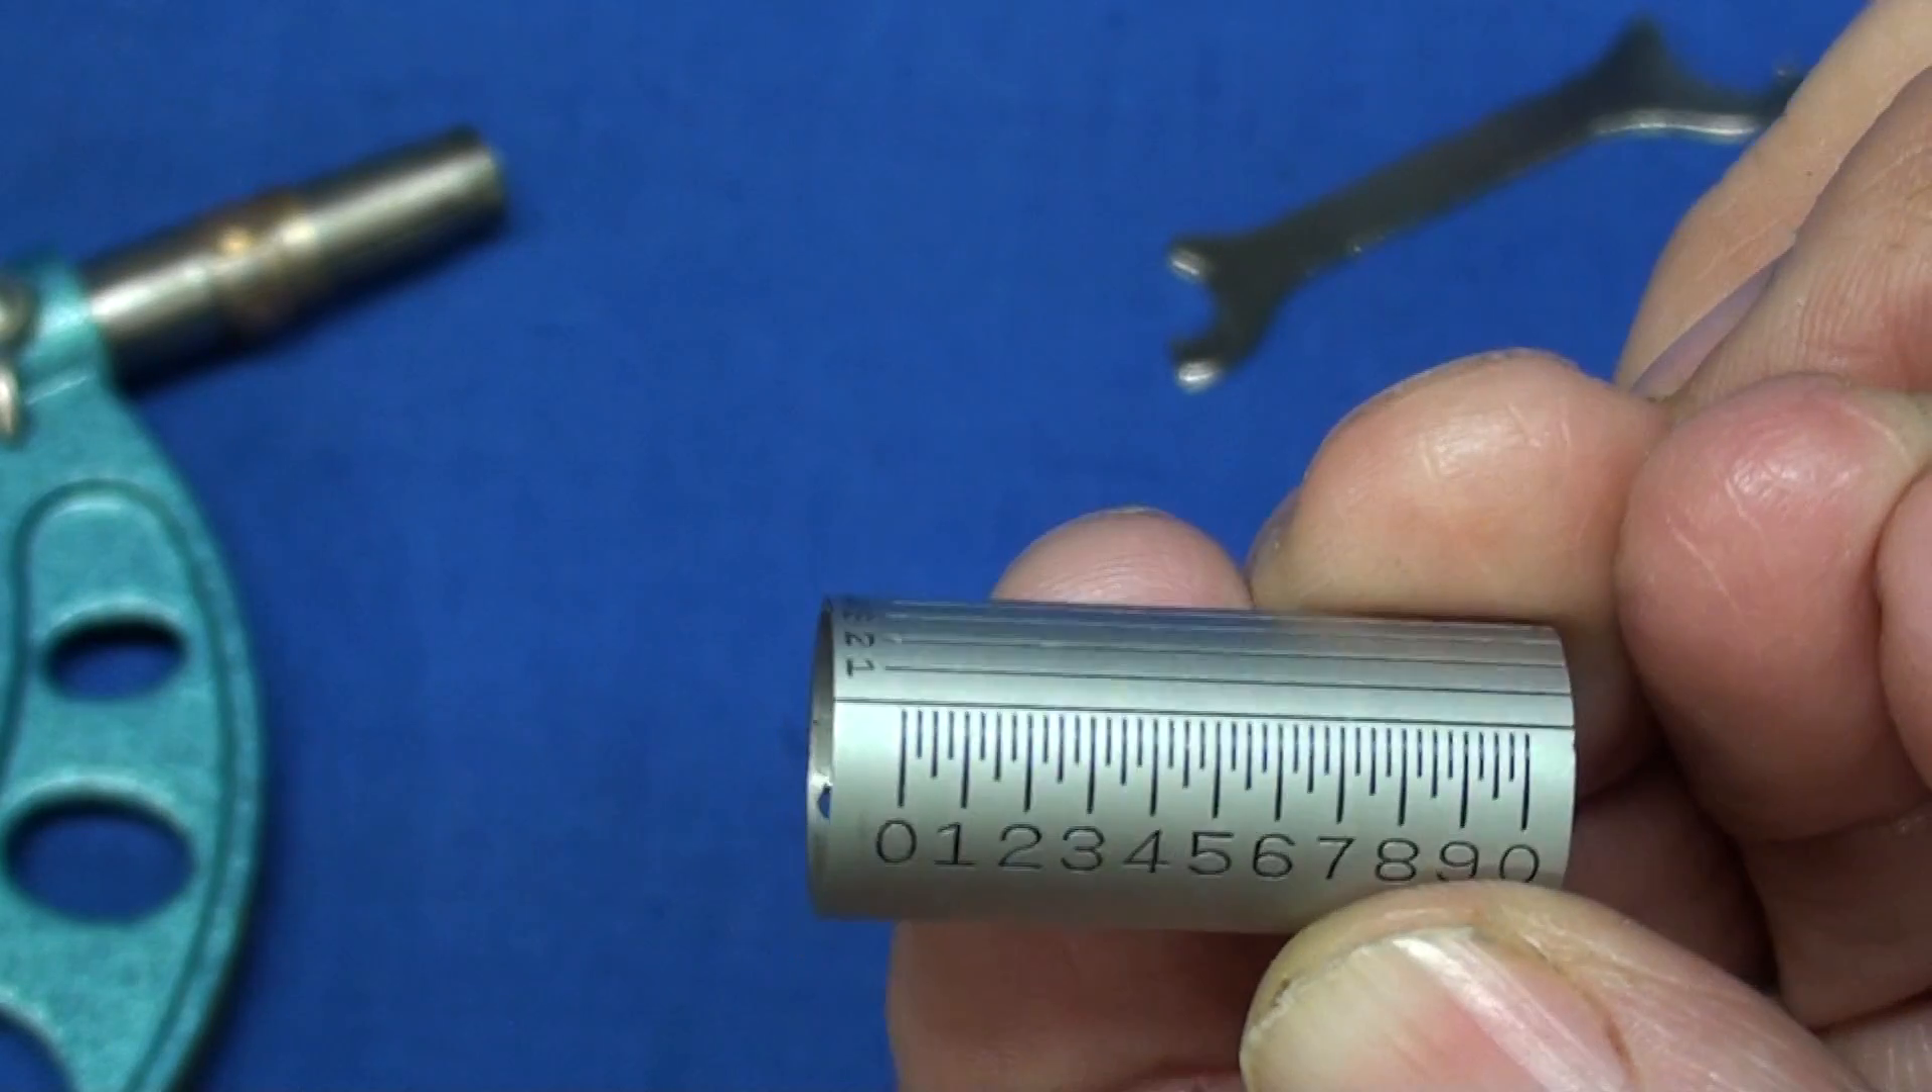I removed the satin chrome barrel, and, of course, you look on the back side, there's your vernier scale.